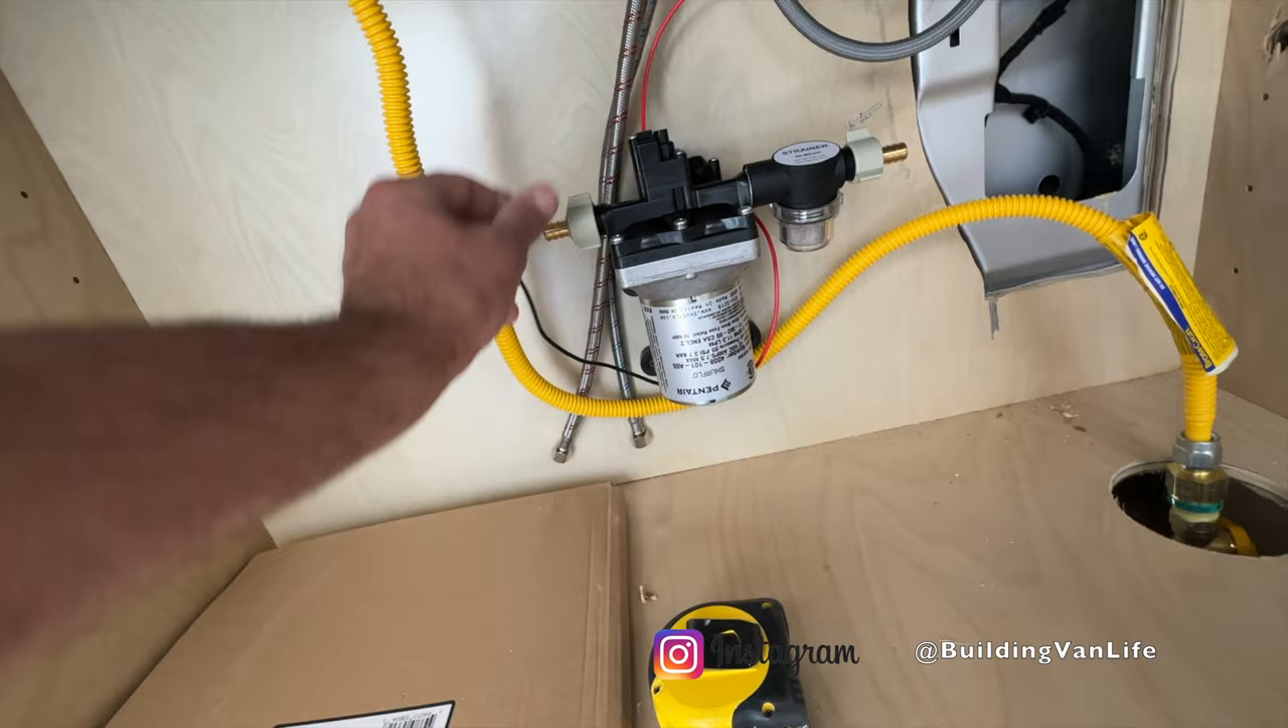So here we are under the sink cabinet and I've got the water pump mounted here.